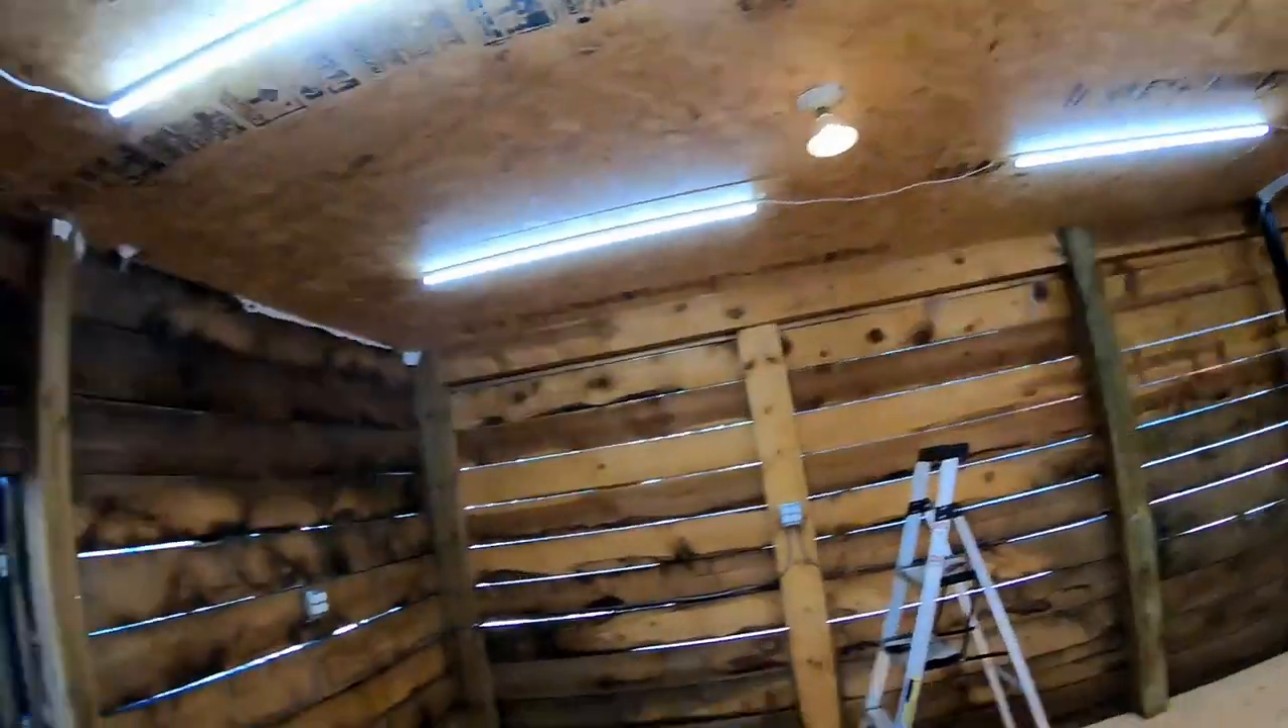So the electrical is nearly complete we installed the led lights we installed we ended up installing an extra outlet here where these shelves are going to go.